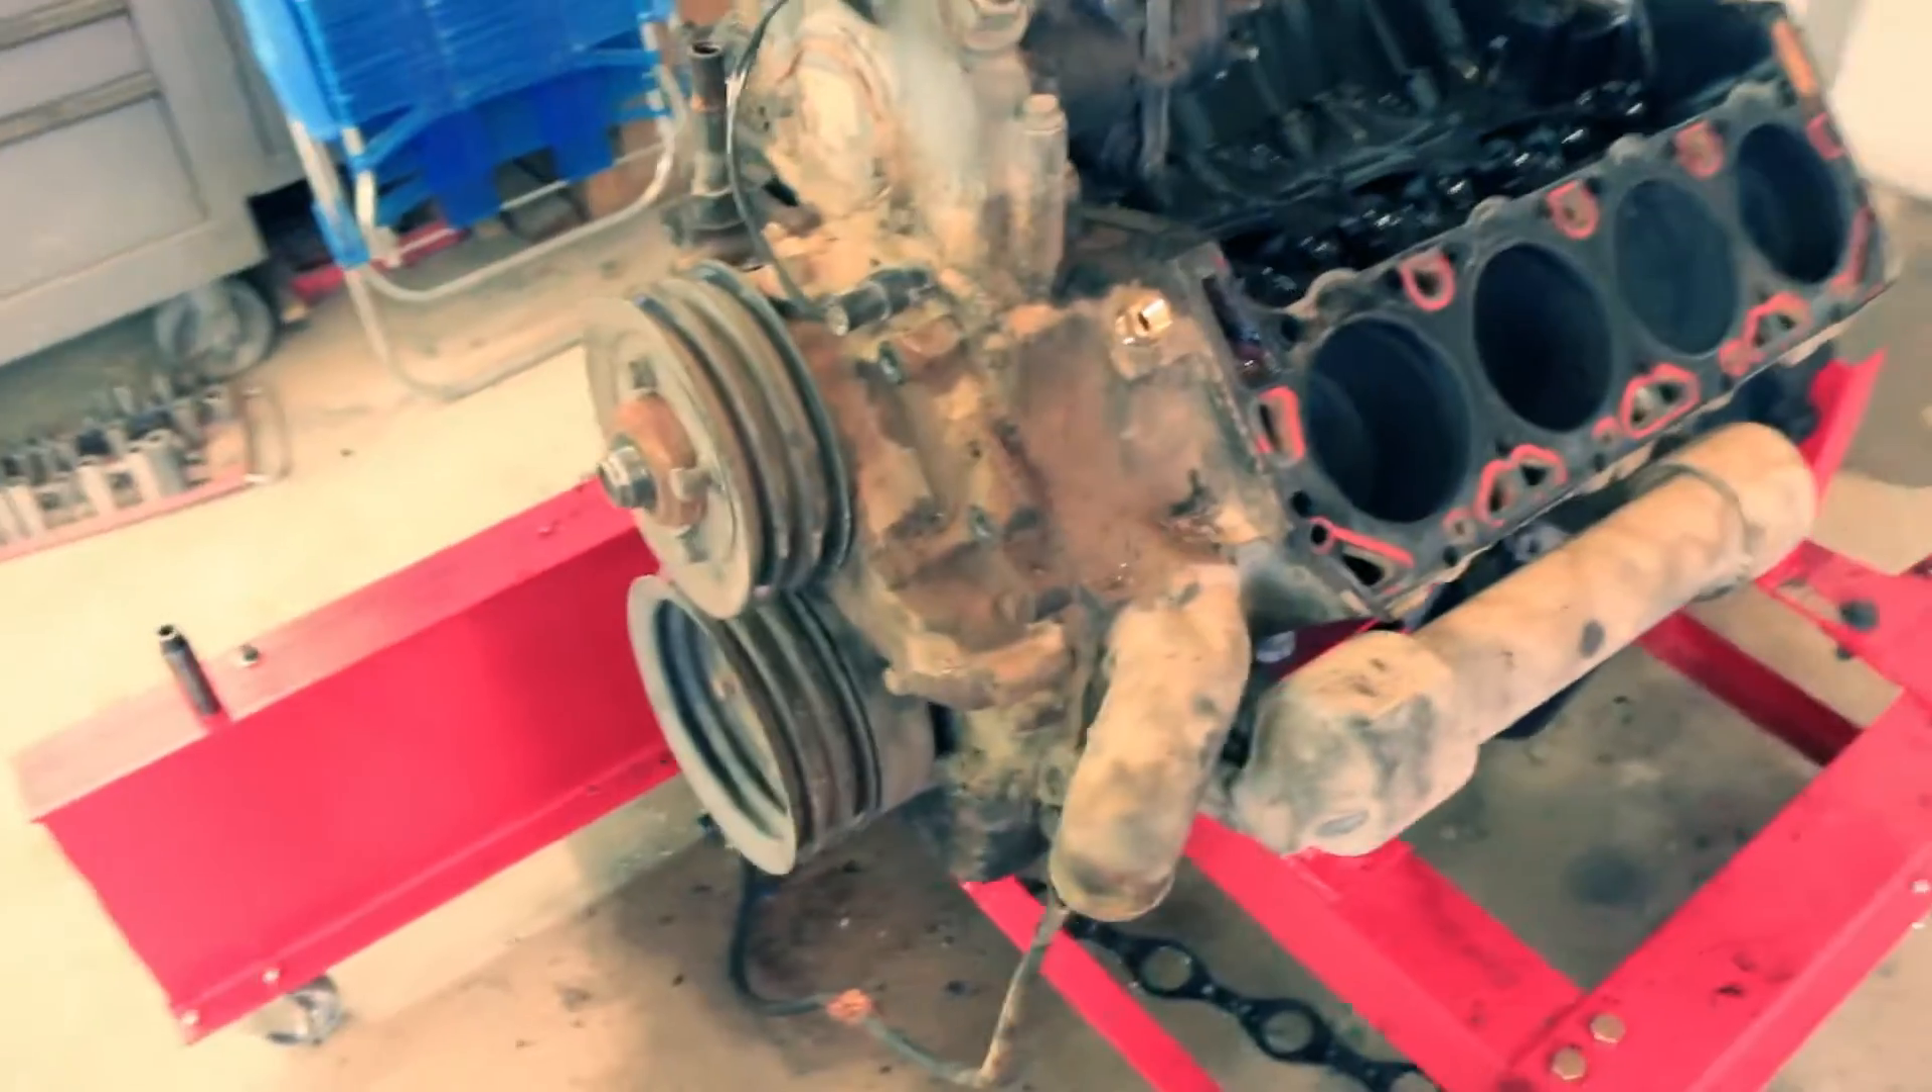So I haven't pulled the front of the engine apart yet.